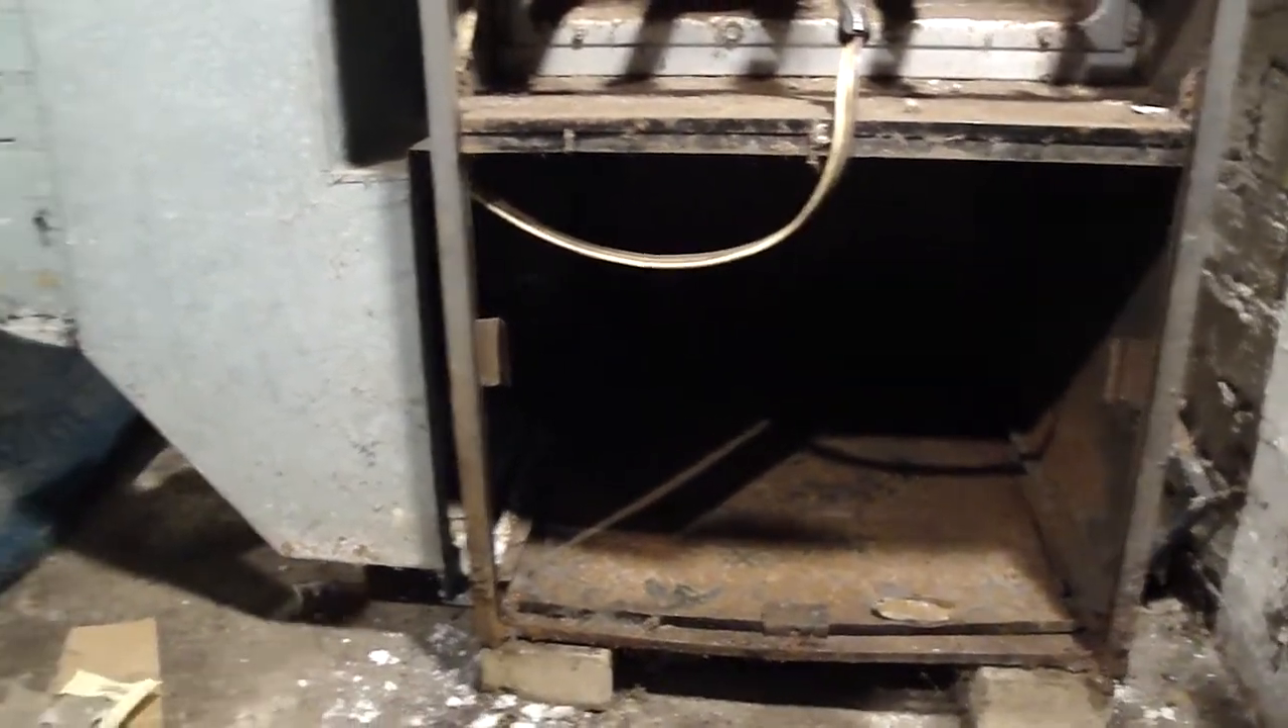If you notice the bottom chamber is empty that's because we've already removed the squirrel cage and we need to buy a new motor and we're going to rebuild this whole furnace.